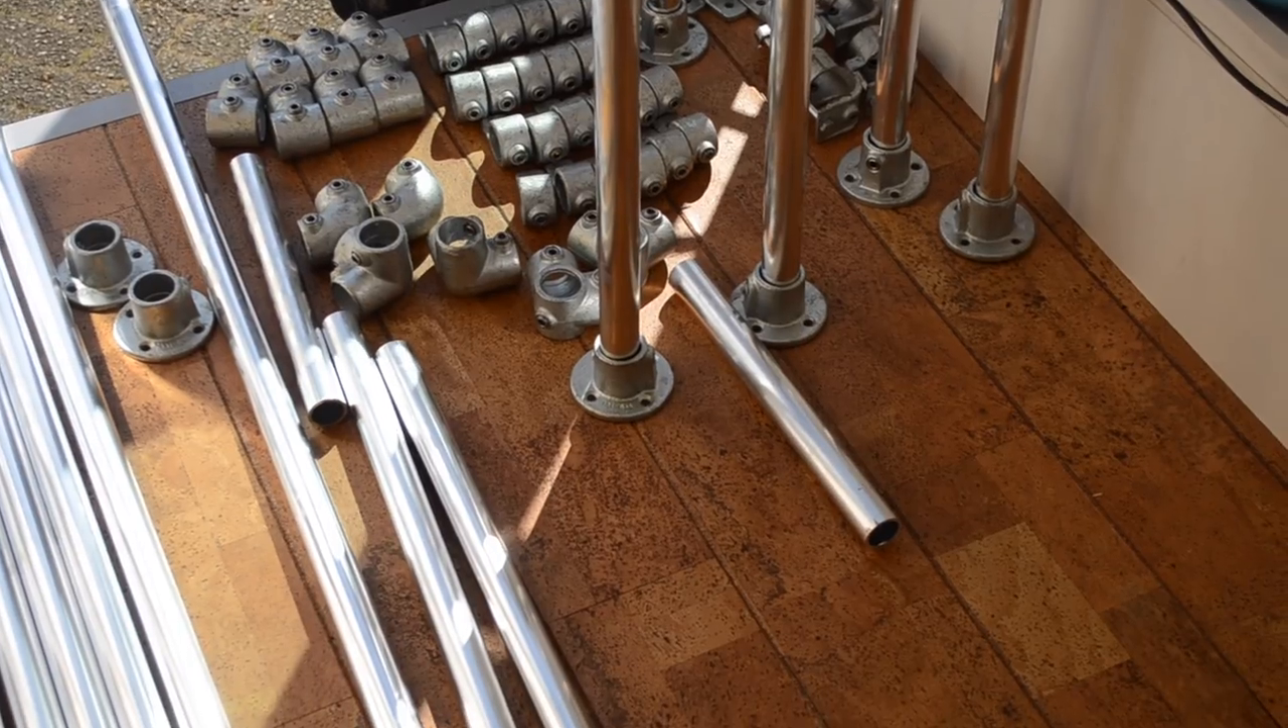So Yordi has just started and he's connected these leg holders to these scaffolding tubes.